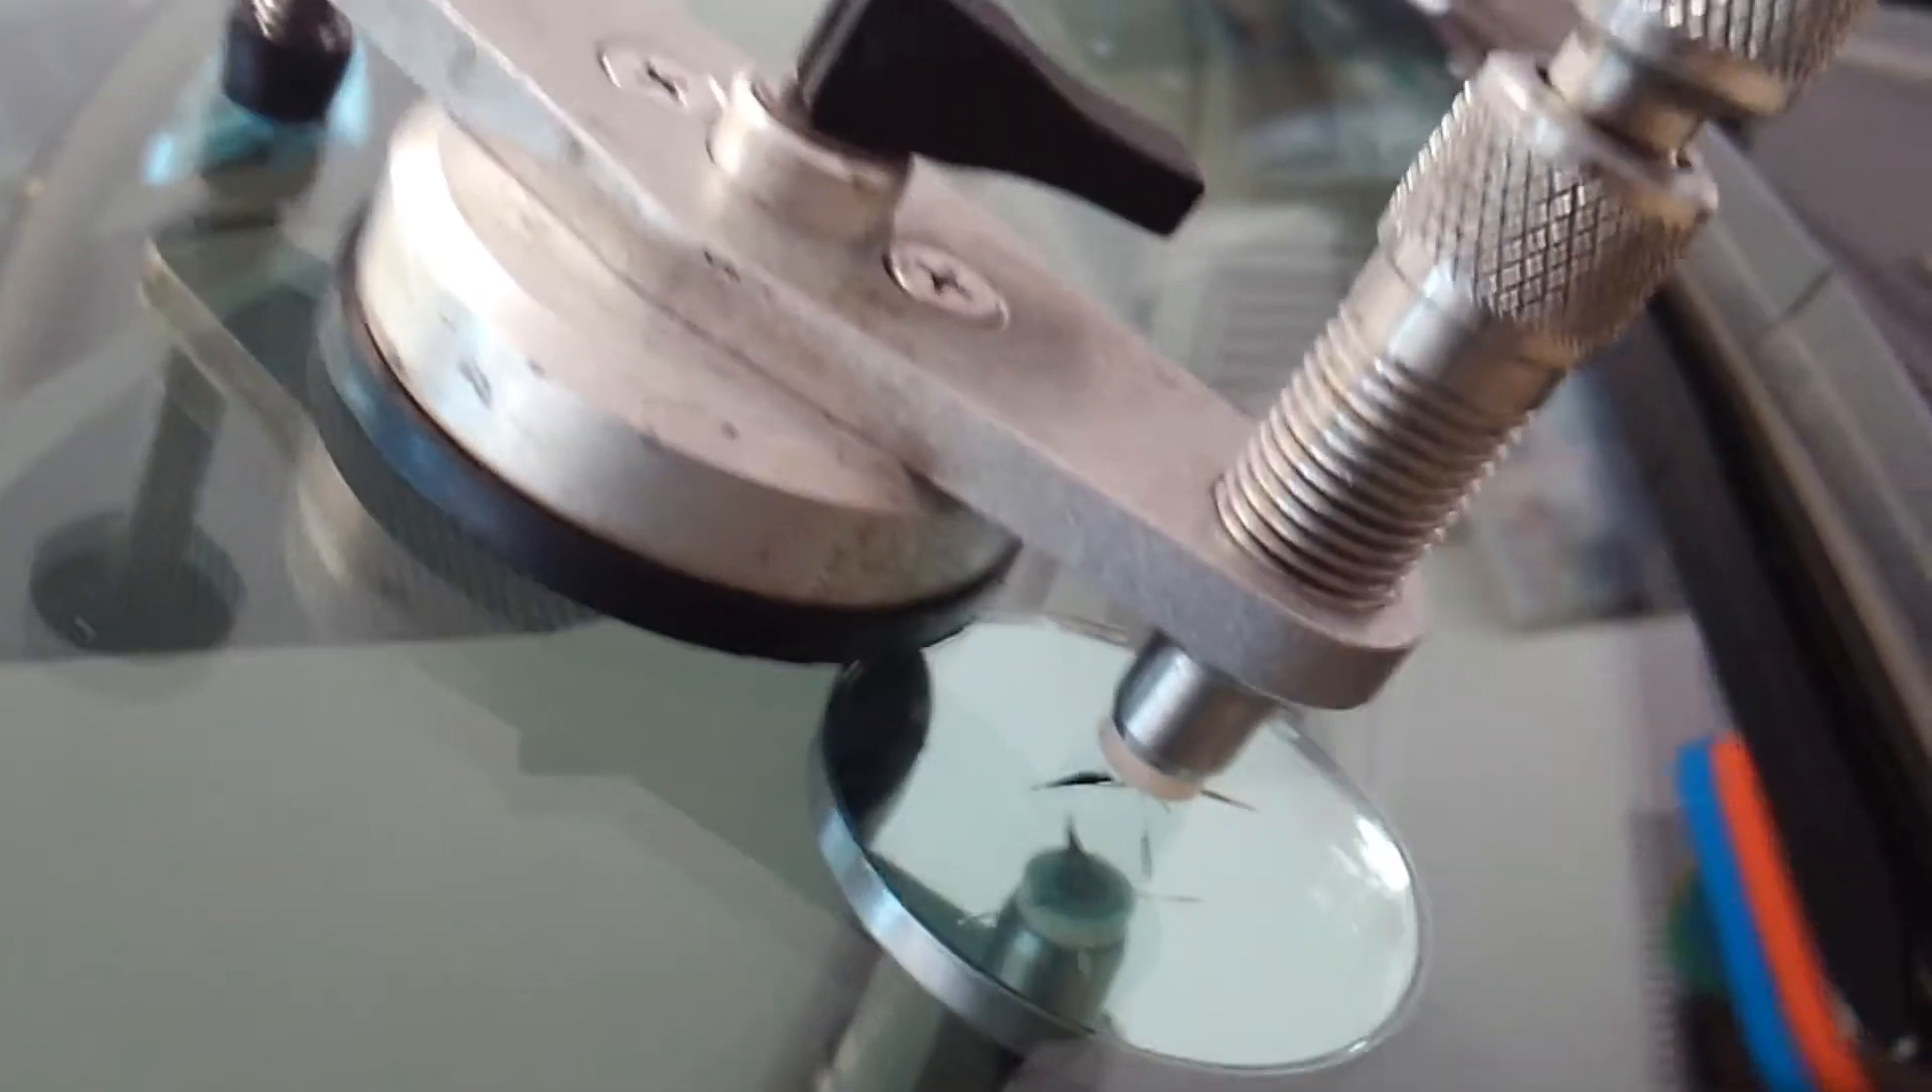All right as you can see we now have the bridge assembly set up right over the top of that crack right where I drilled.